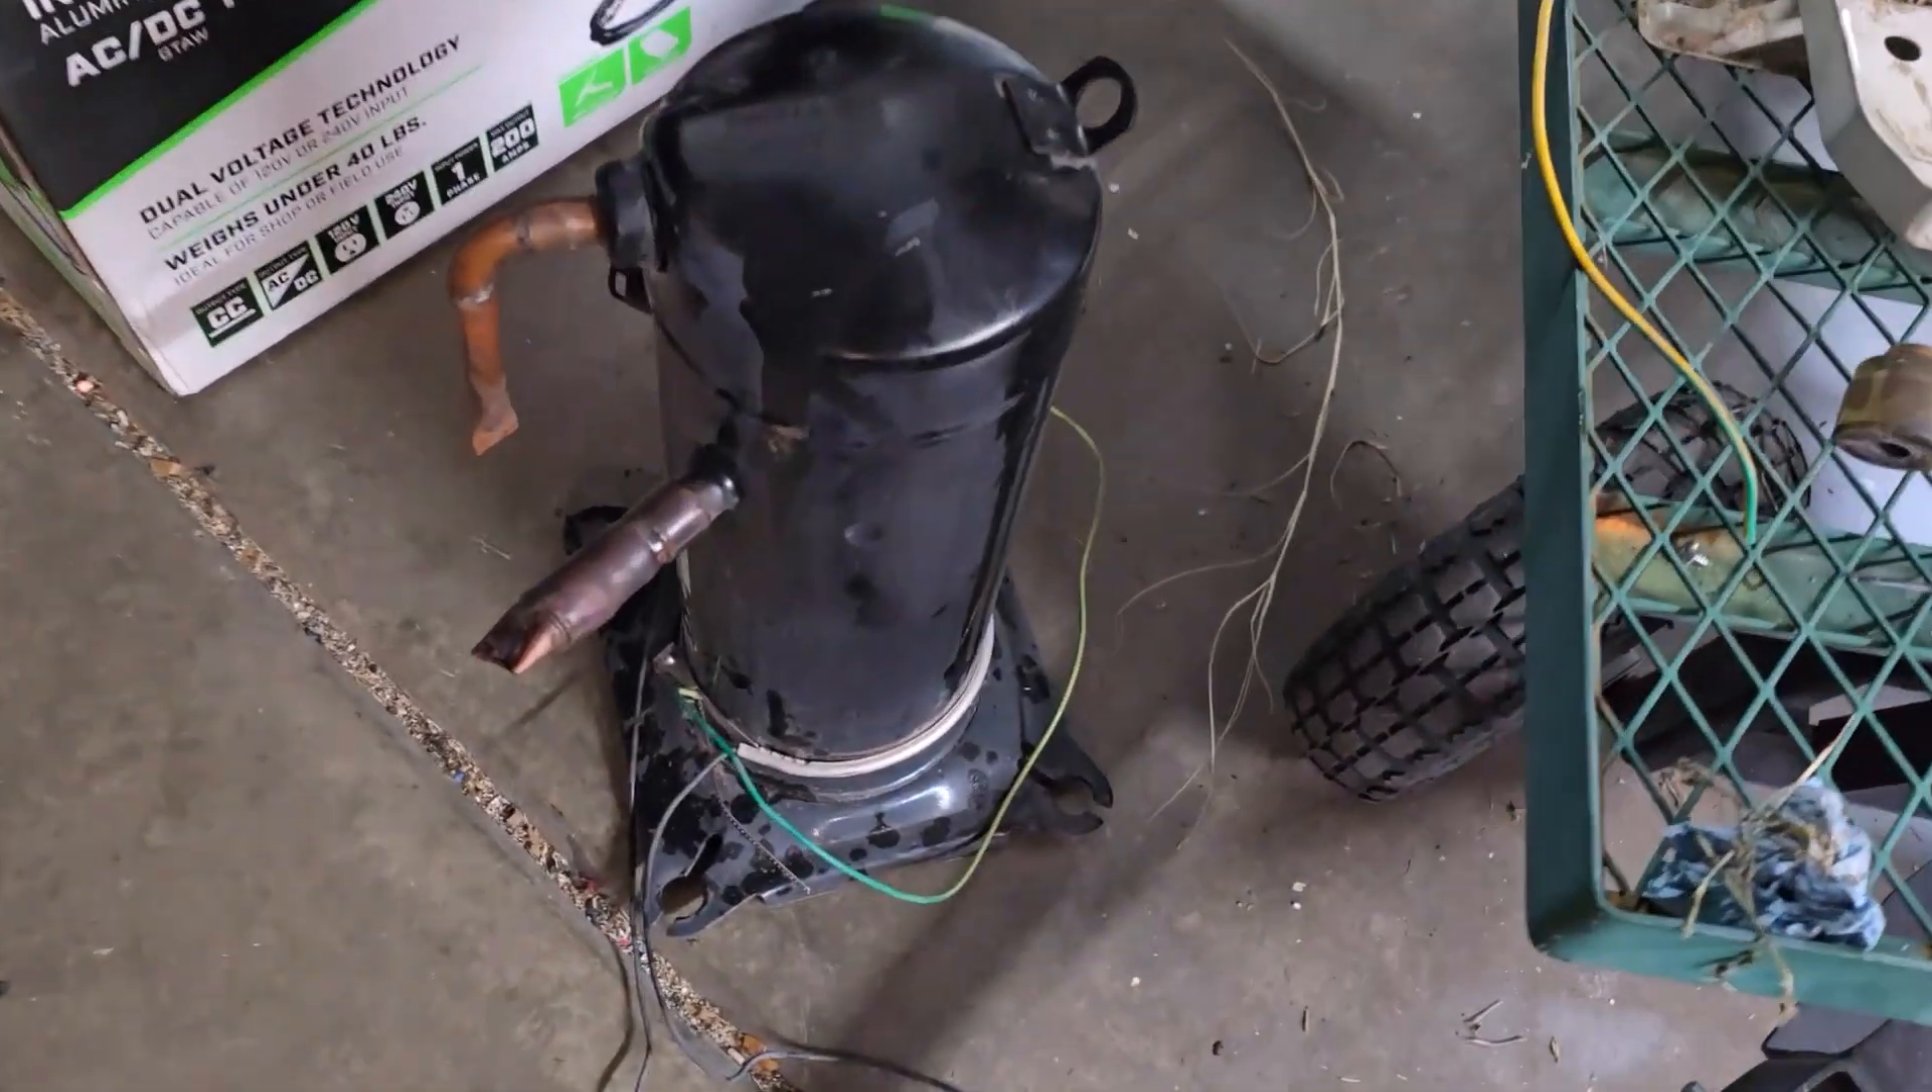We got the DC compressor out.